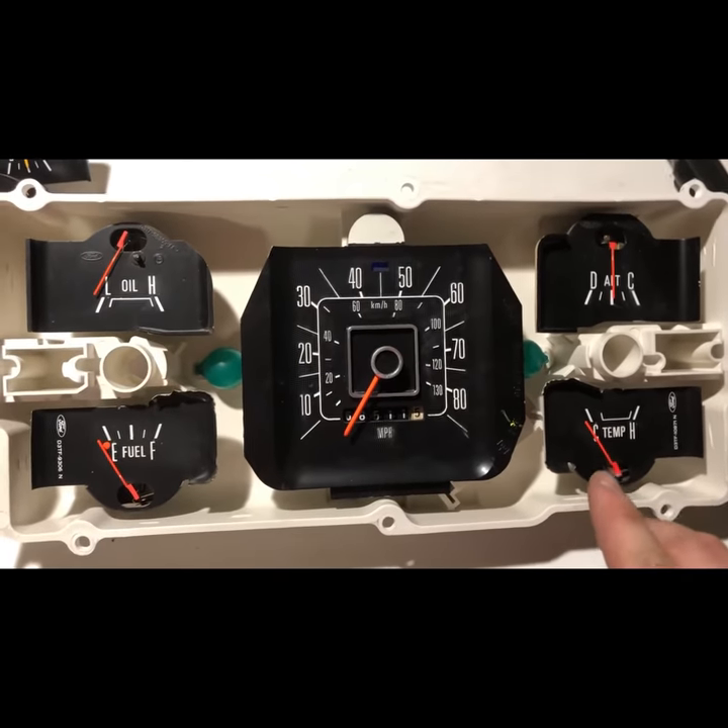Um, and then I believe I can start putting my bulbs back in. All the gauges are installed.